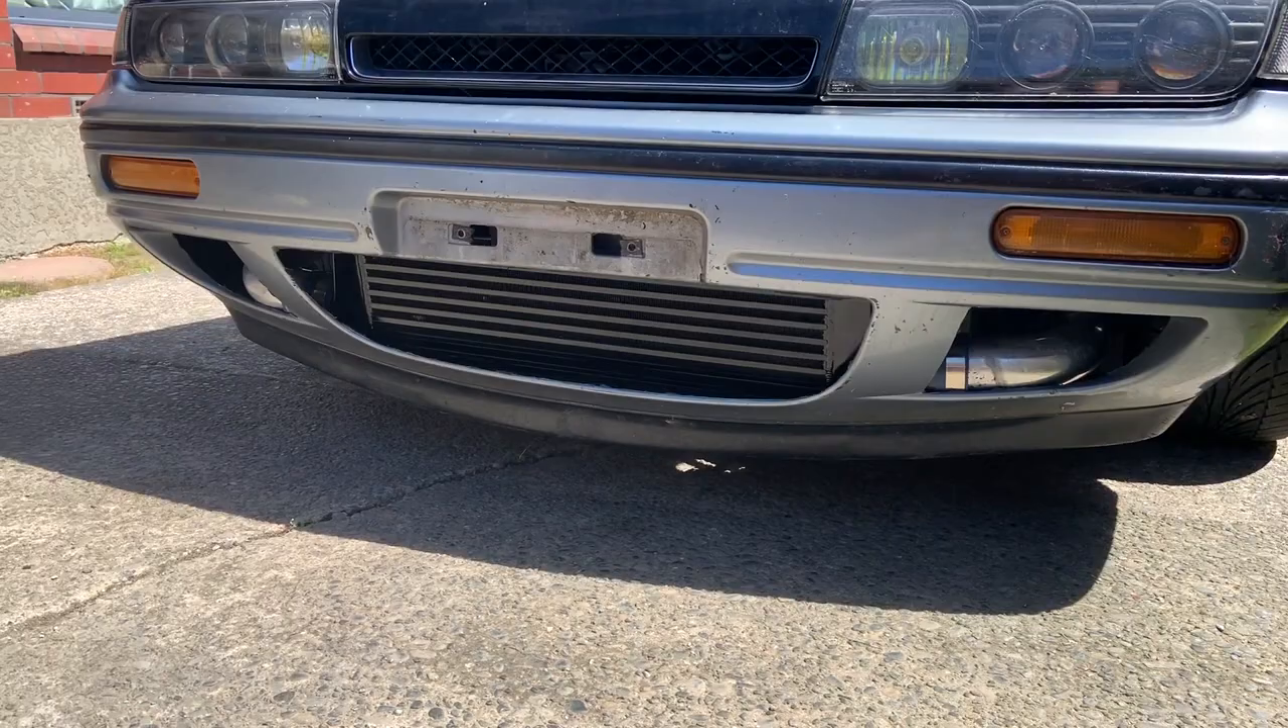How to put your bumper on, zip ties, DriftSpec G. Alright, bumper's on now. Looks pretty good, nice and stealth and tucked away.